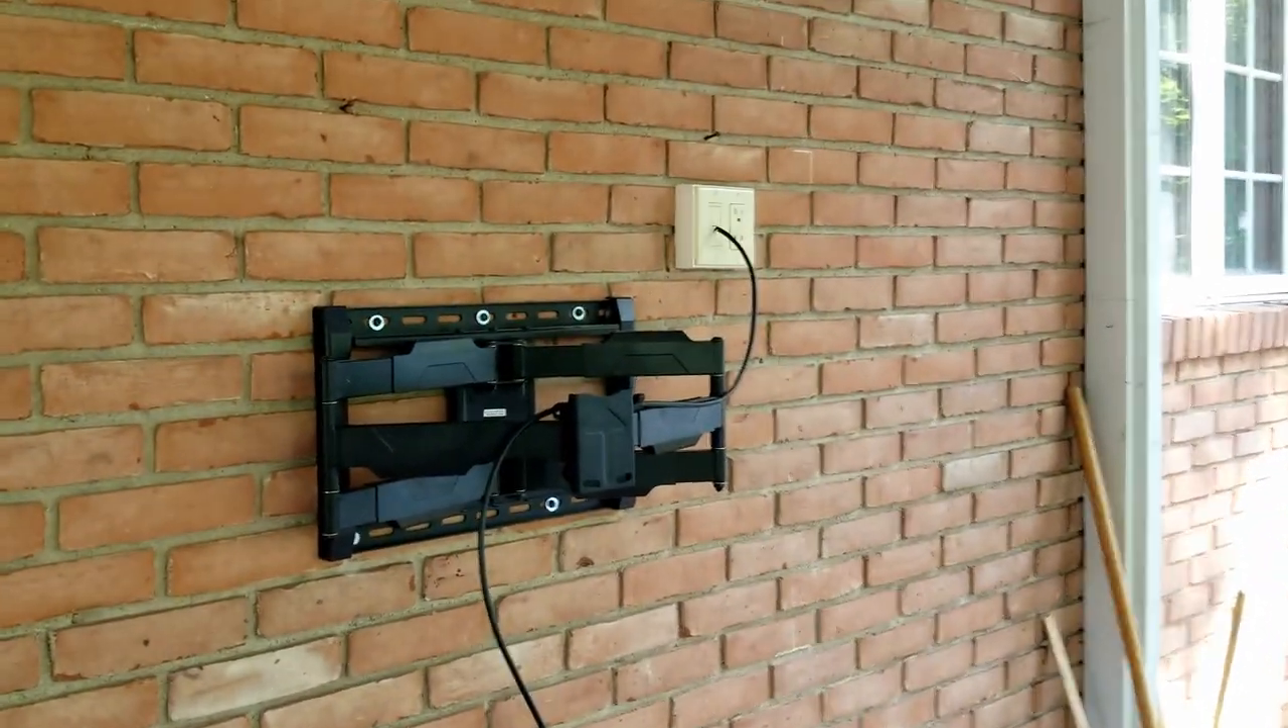We've got the outlet box on and the HDMI cable. We've got the bracket mounted on the wall.